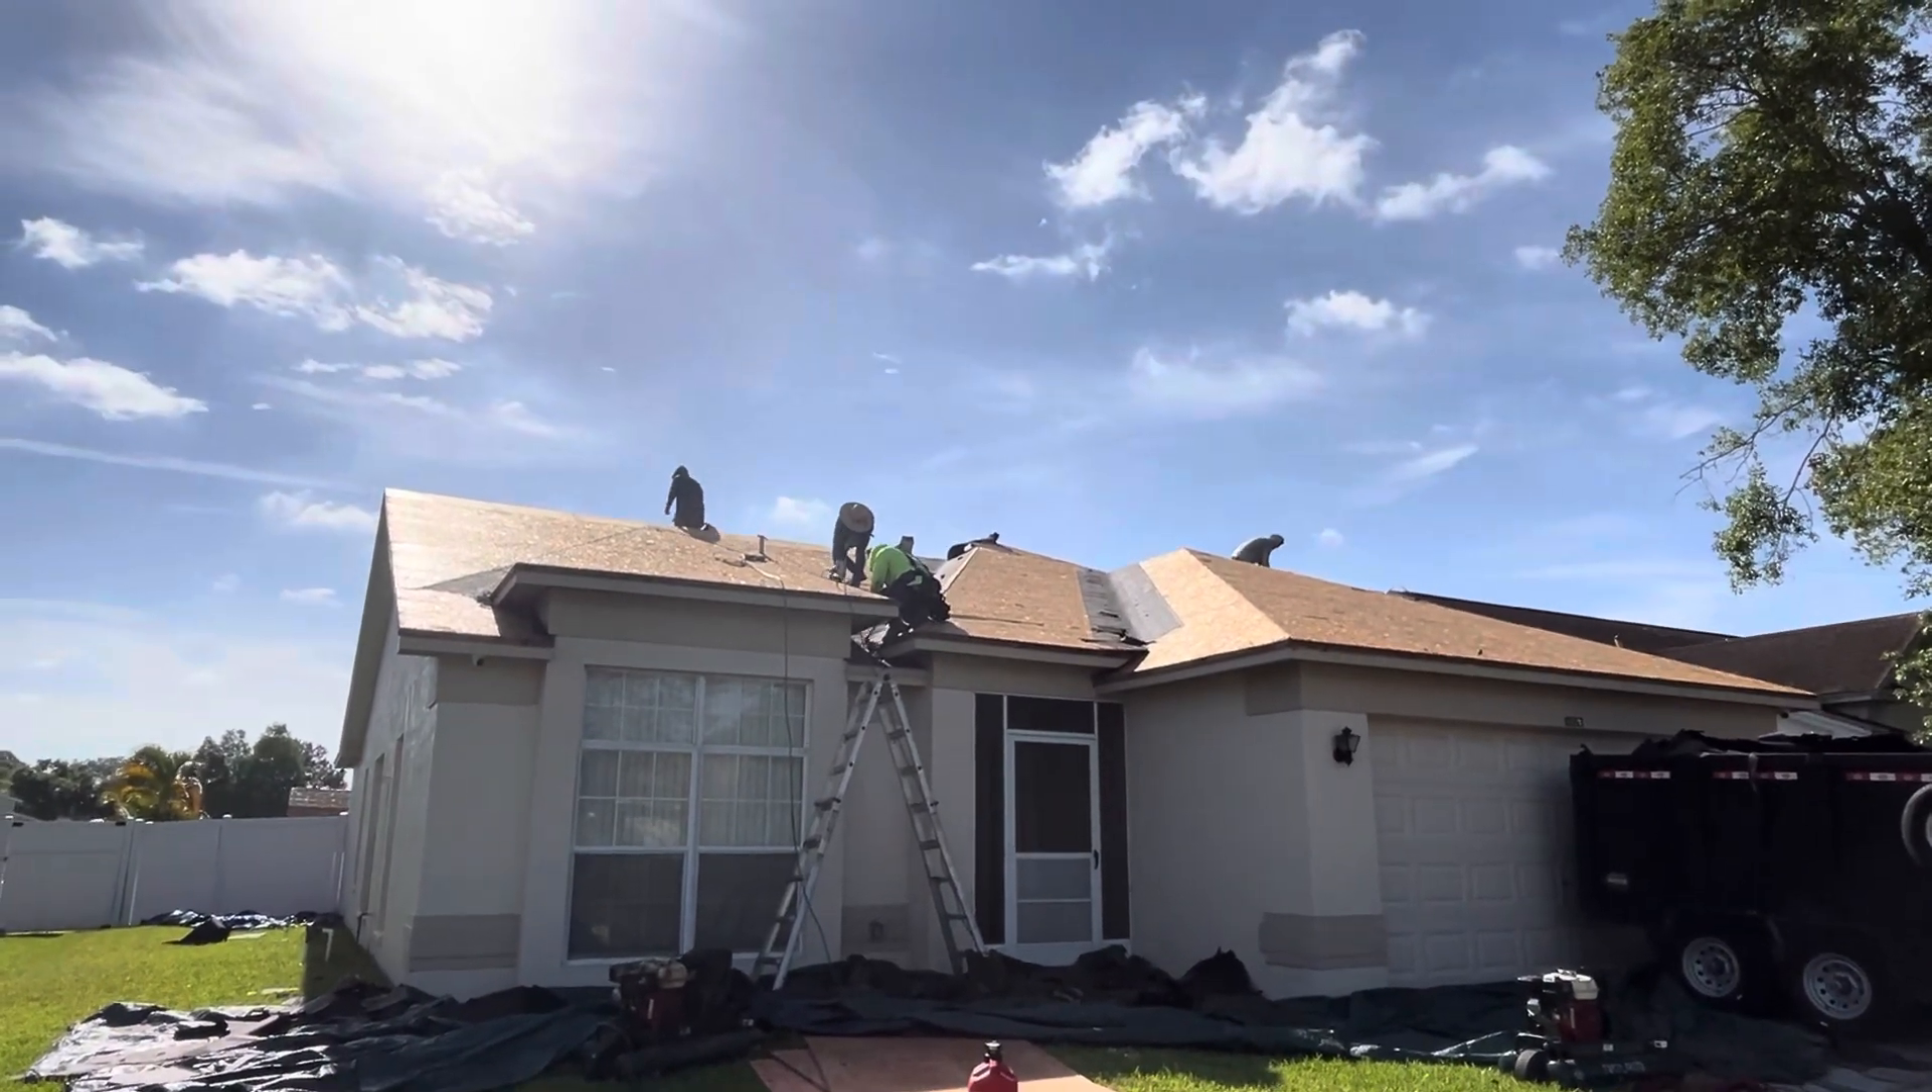So they've already got all of the roof torn off.